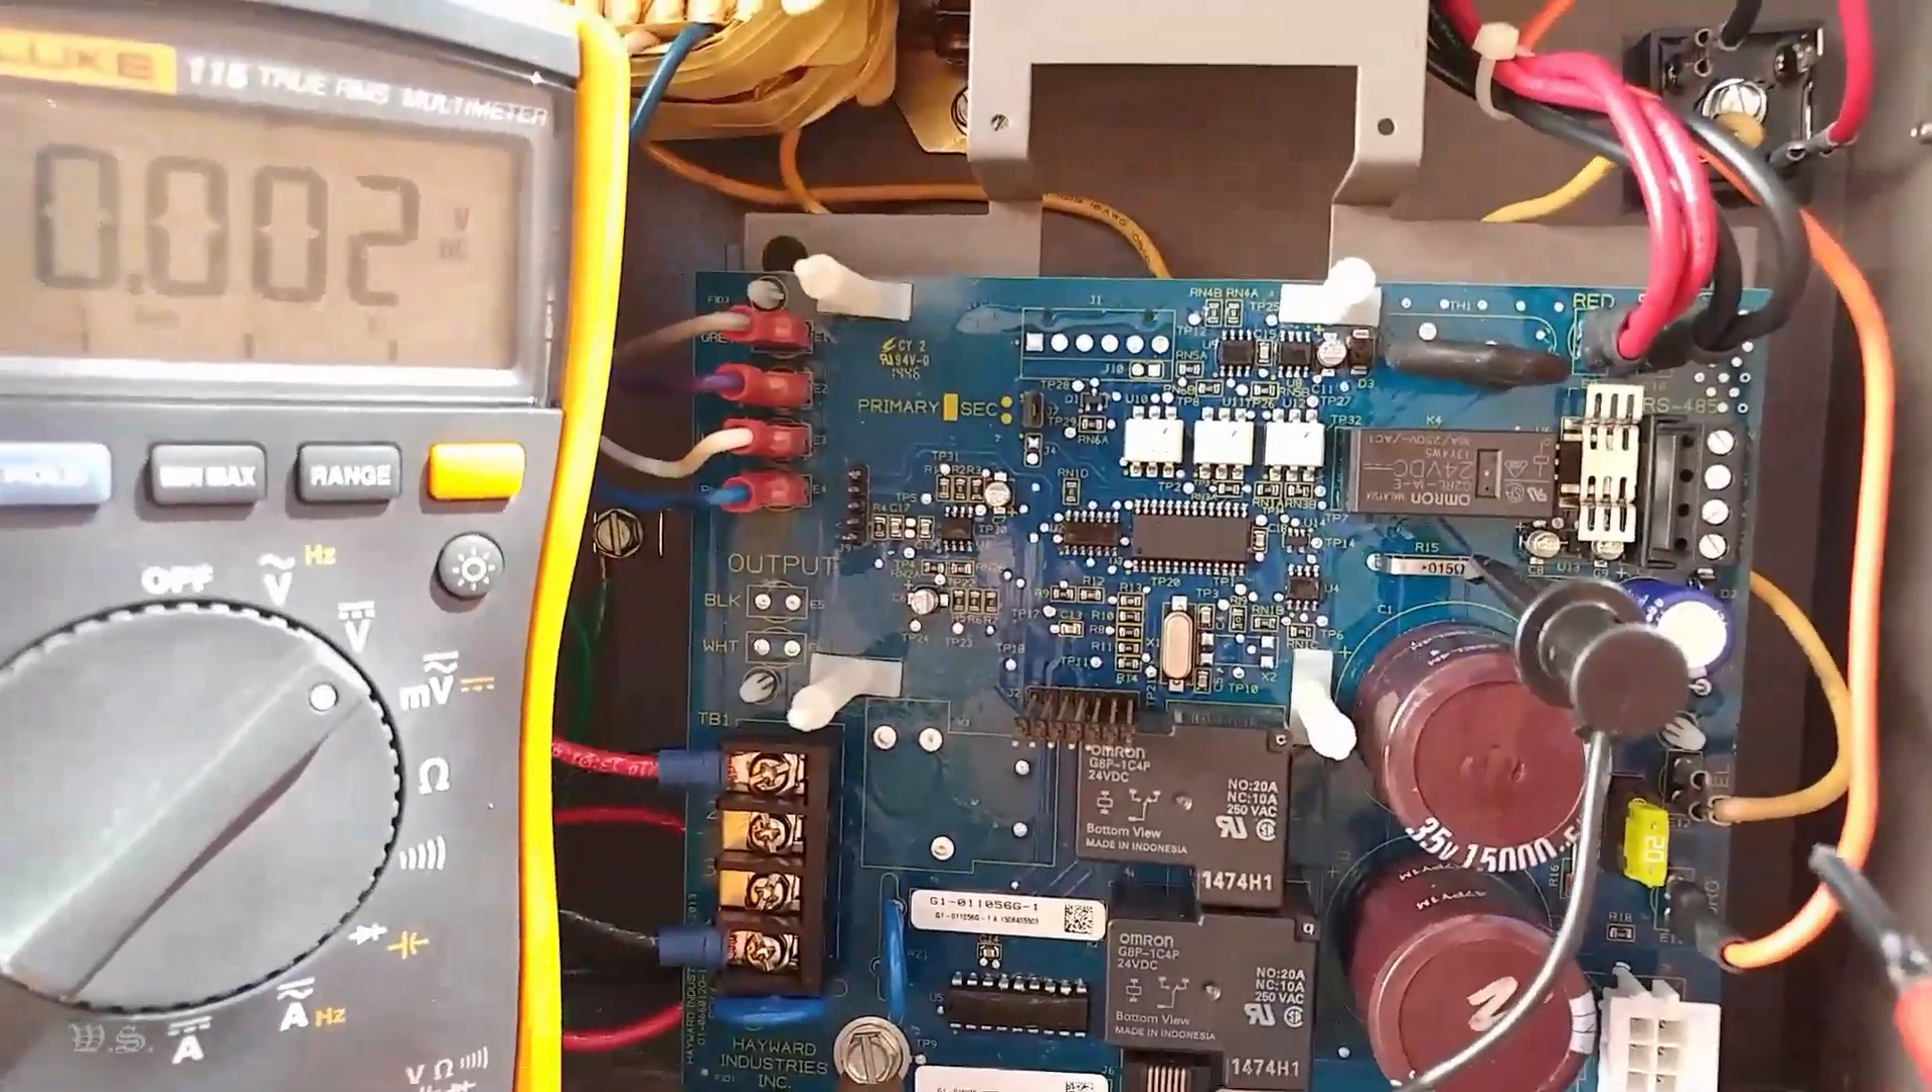I now reinstalled the mainboard ready for the test.